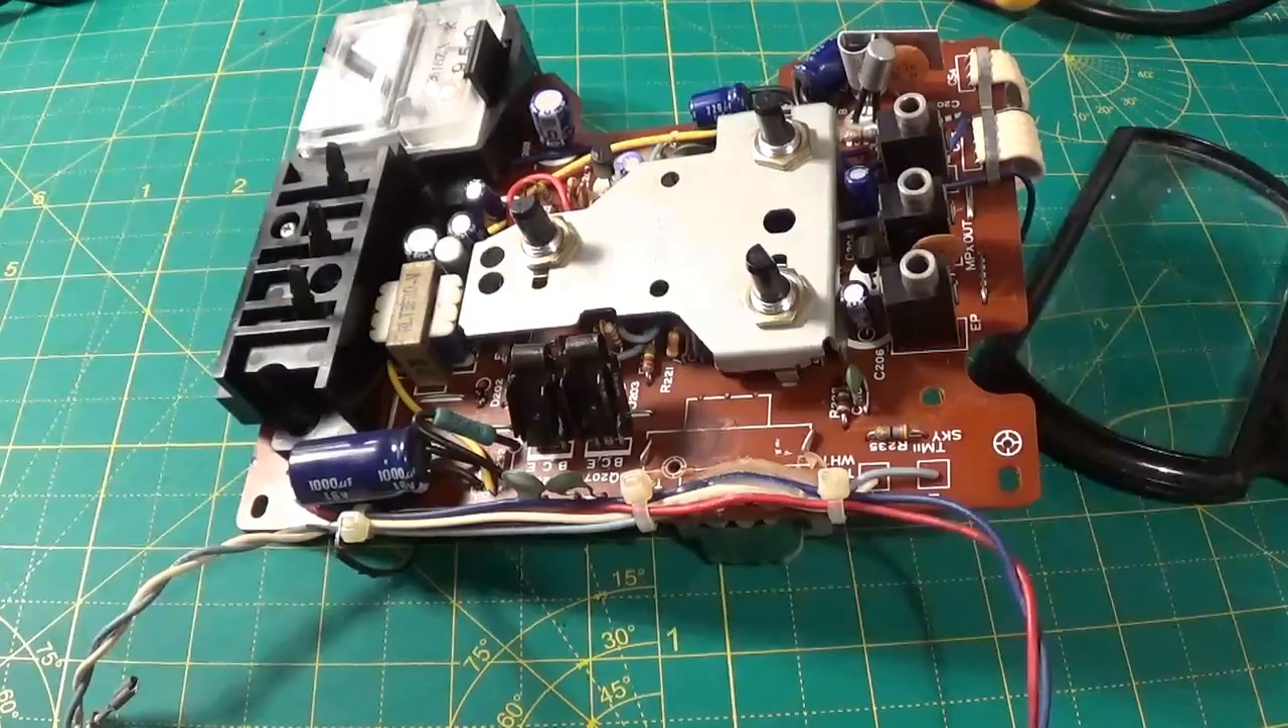Here we are with the board out.